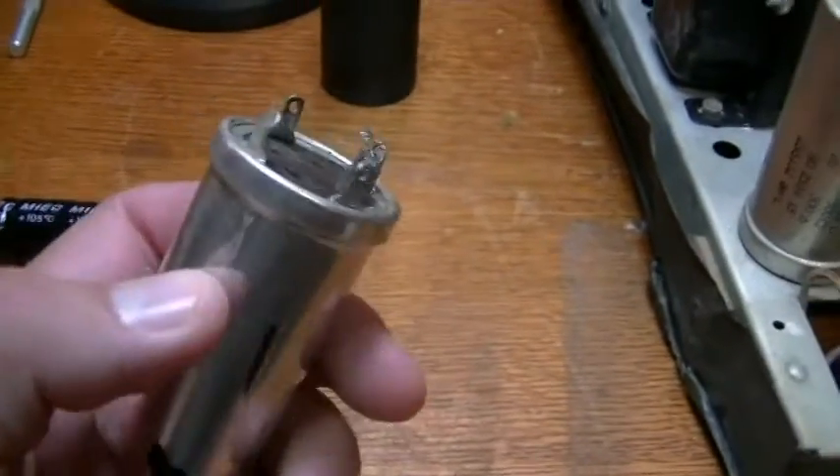Okay, so, got the capacitor out of the chassis now.